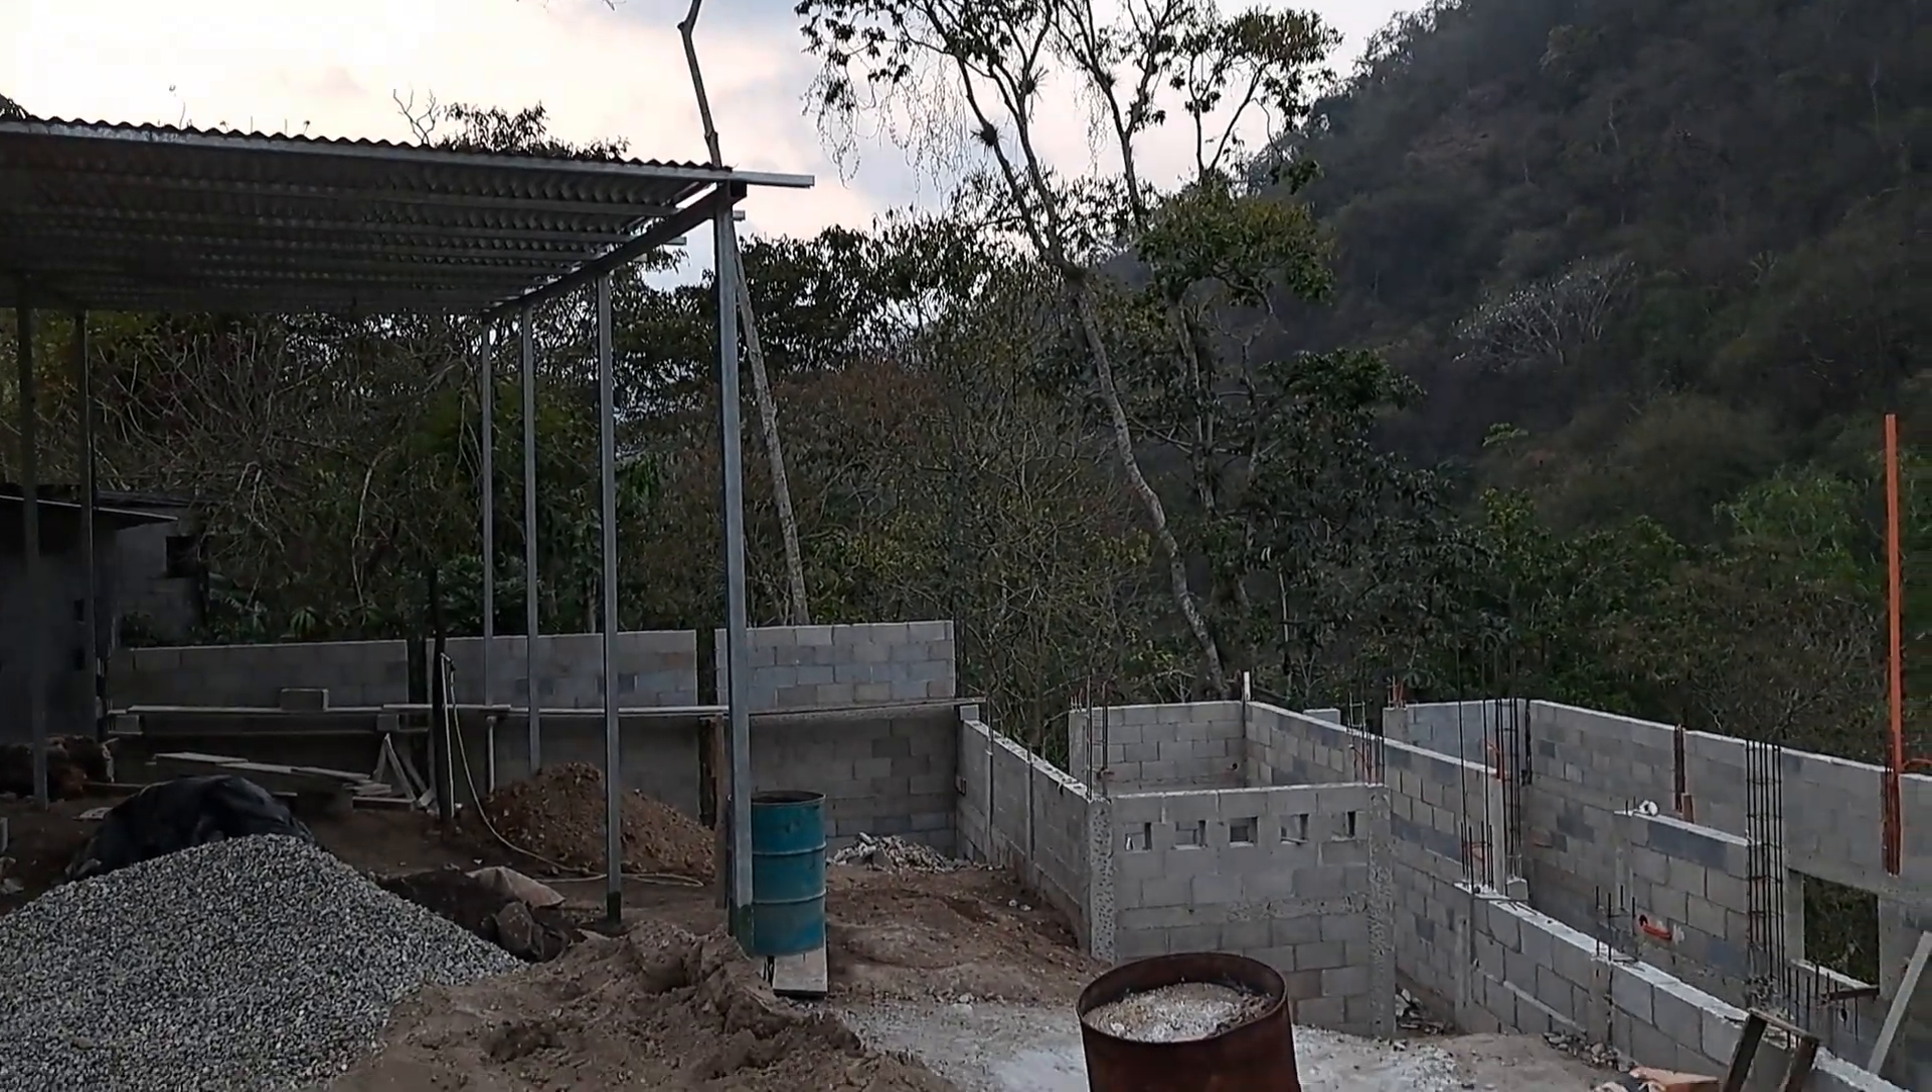Aún nos falta que arreglar el piso, aún nos falta que colocar más lámina y parales para cubrirnos el agua que caerá ahorita.